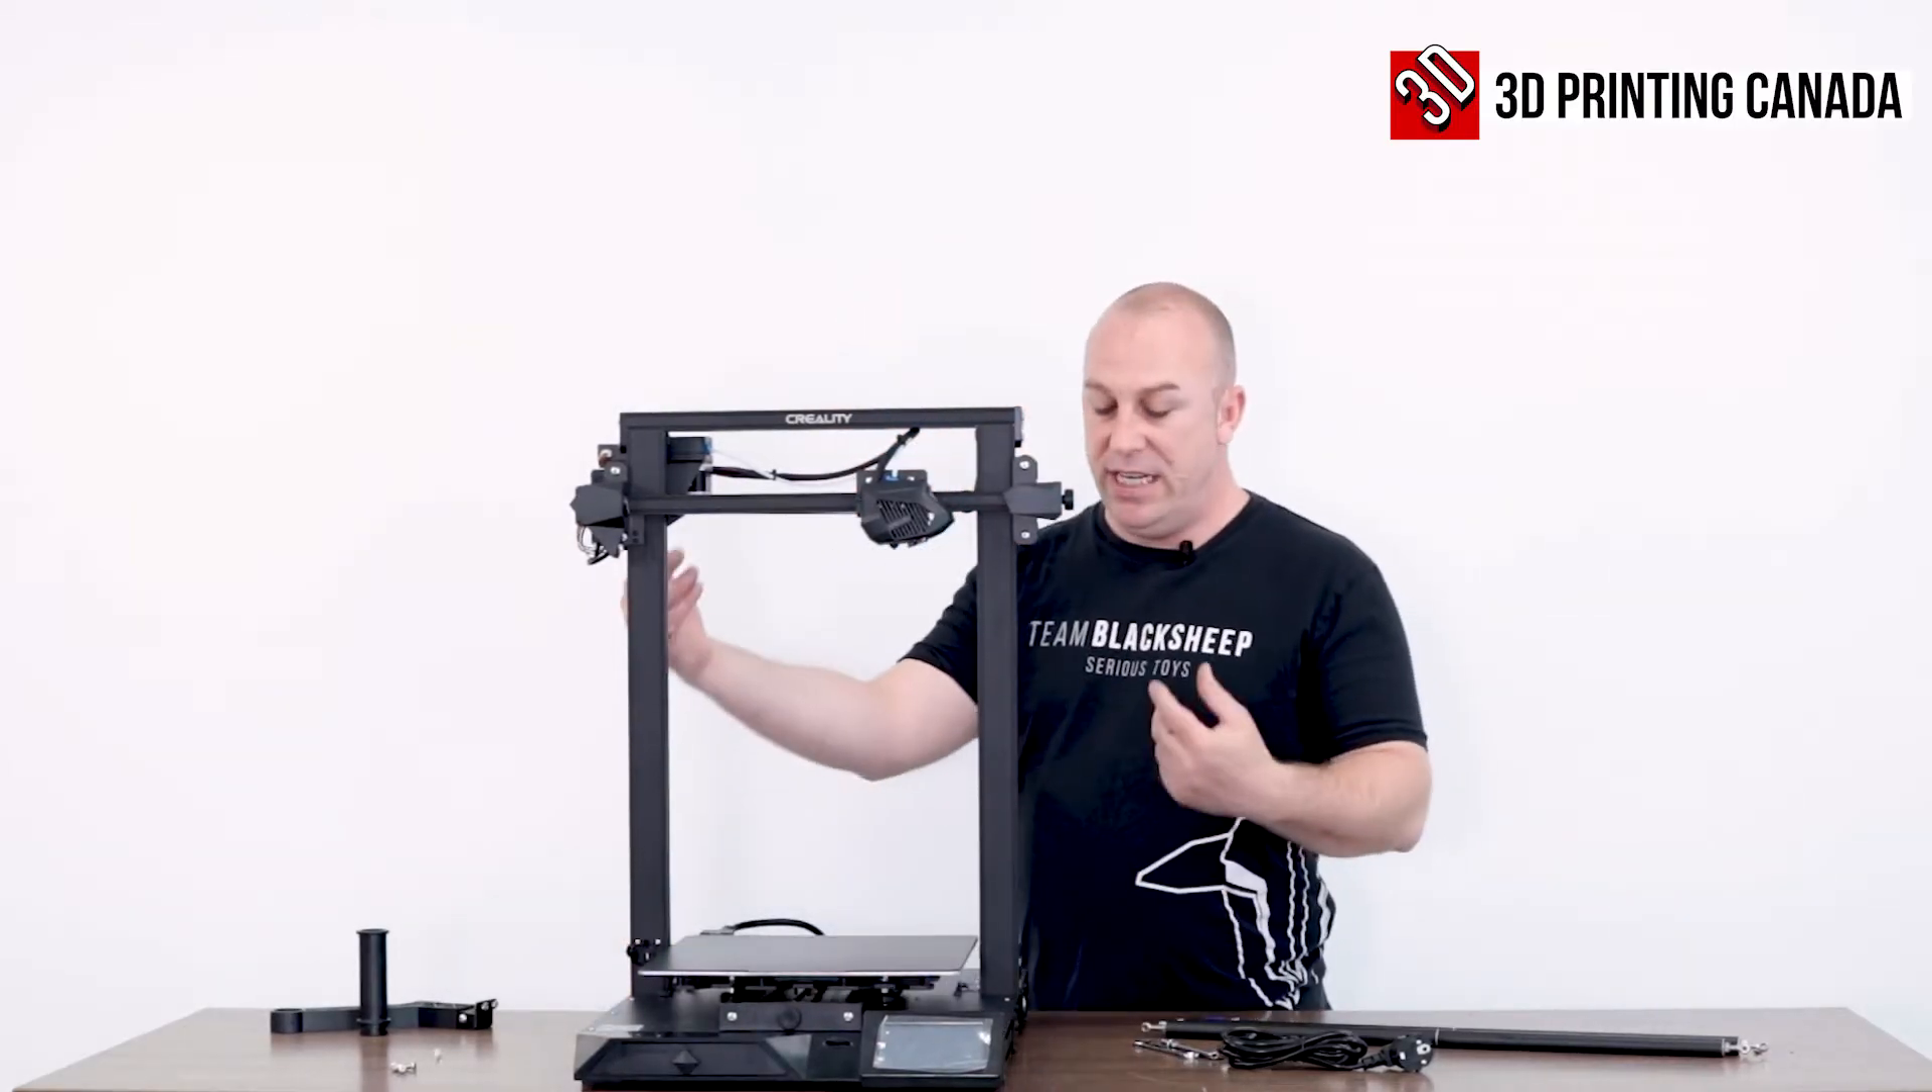Now your upper gantry is installed.